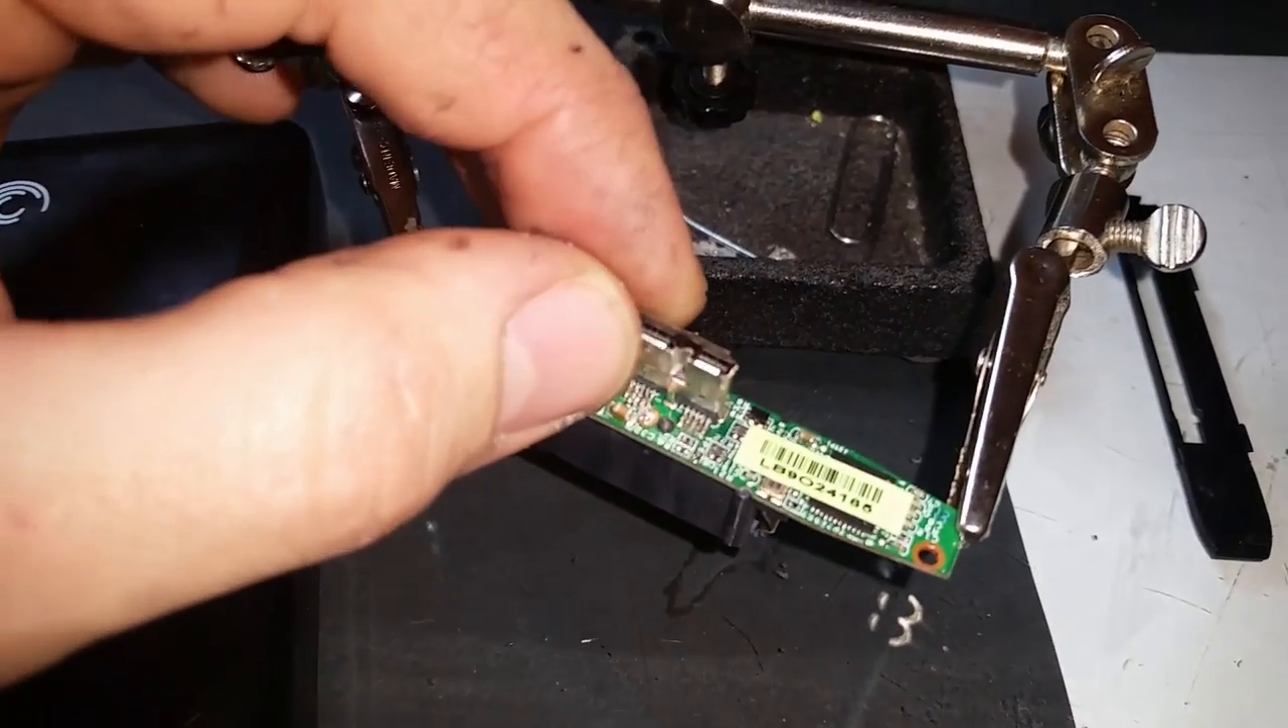Now here is the adapter removed from its housing.